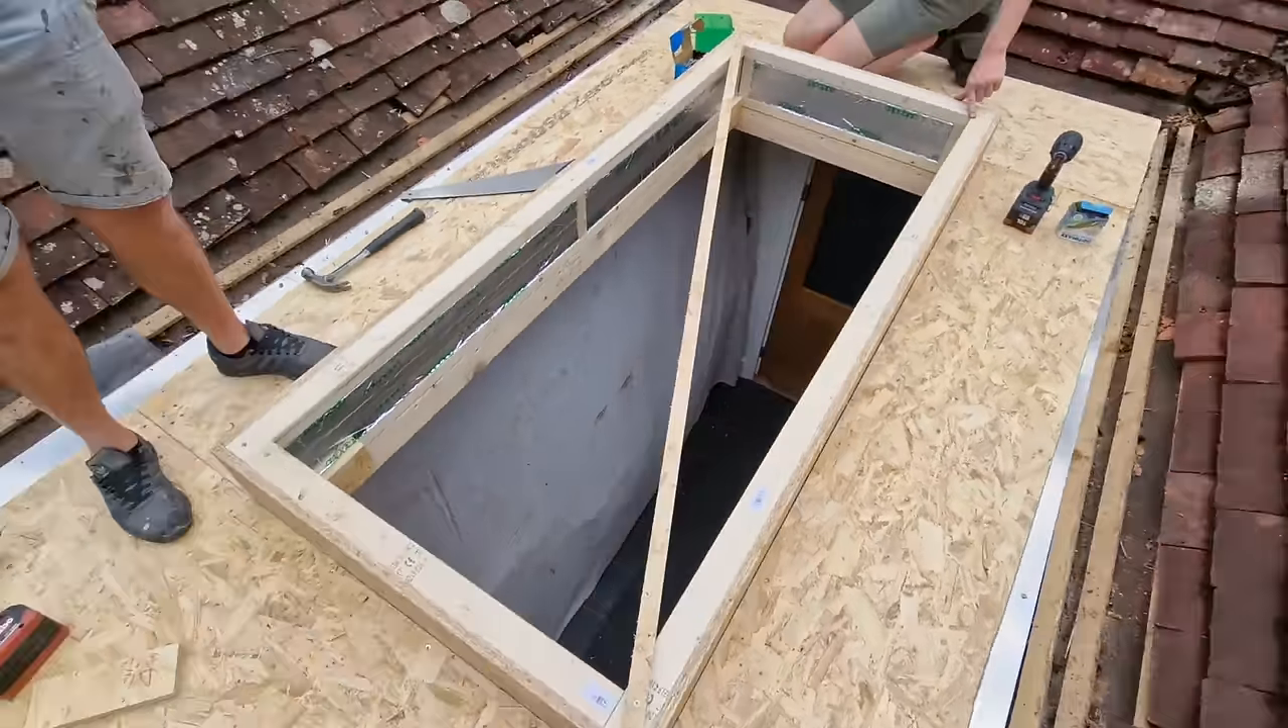Ed's just got all the boards in.